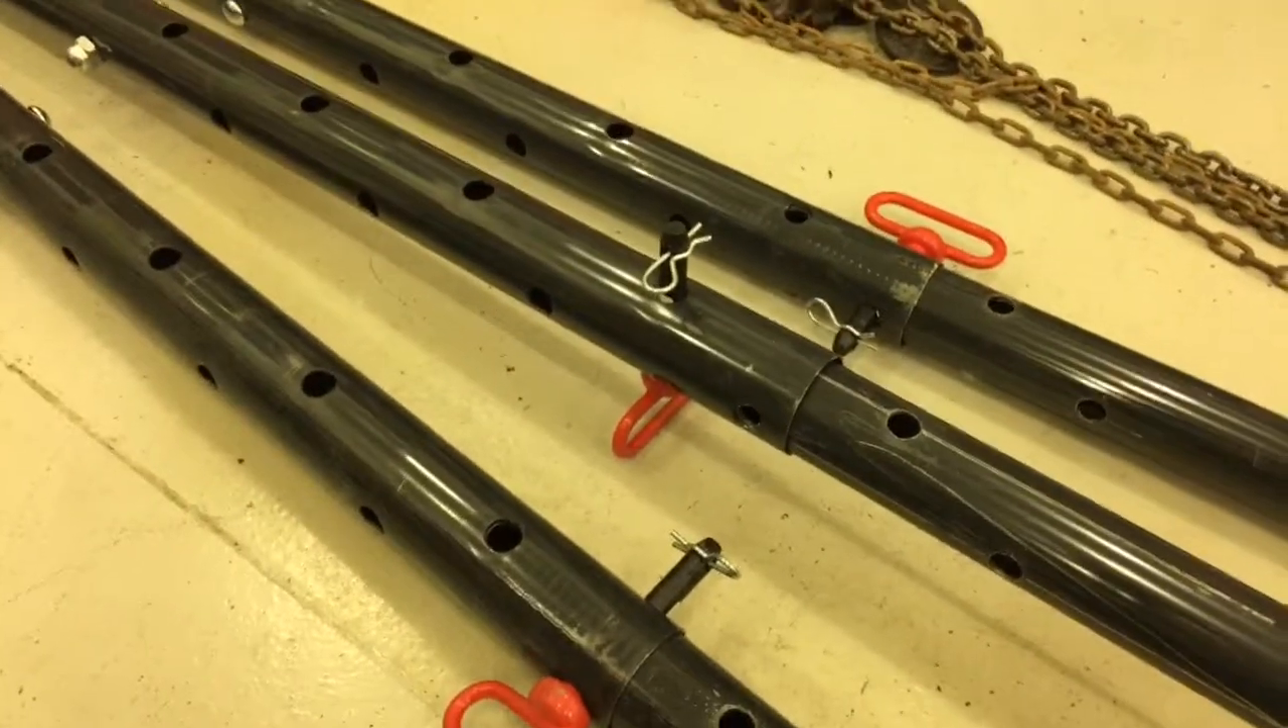I've got the three hitch pins put in.